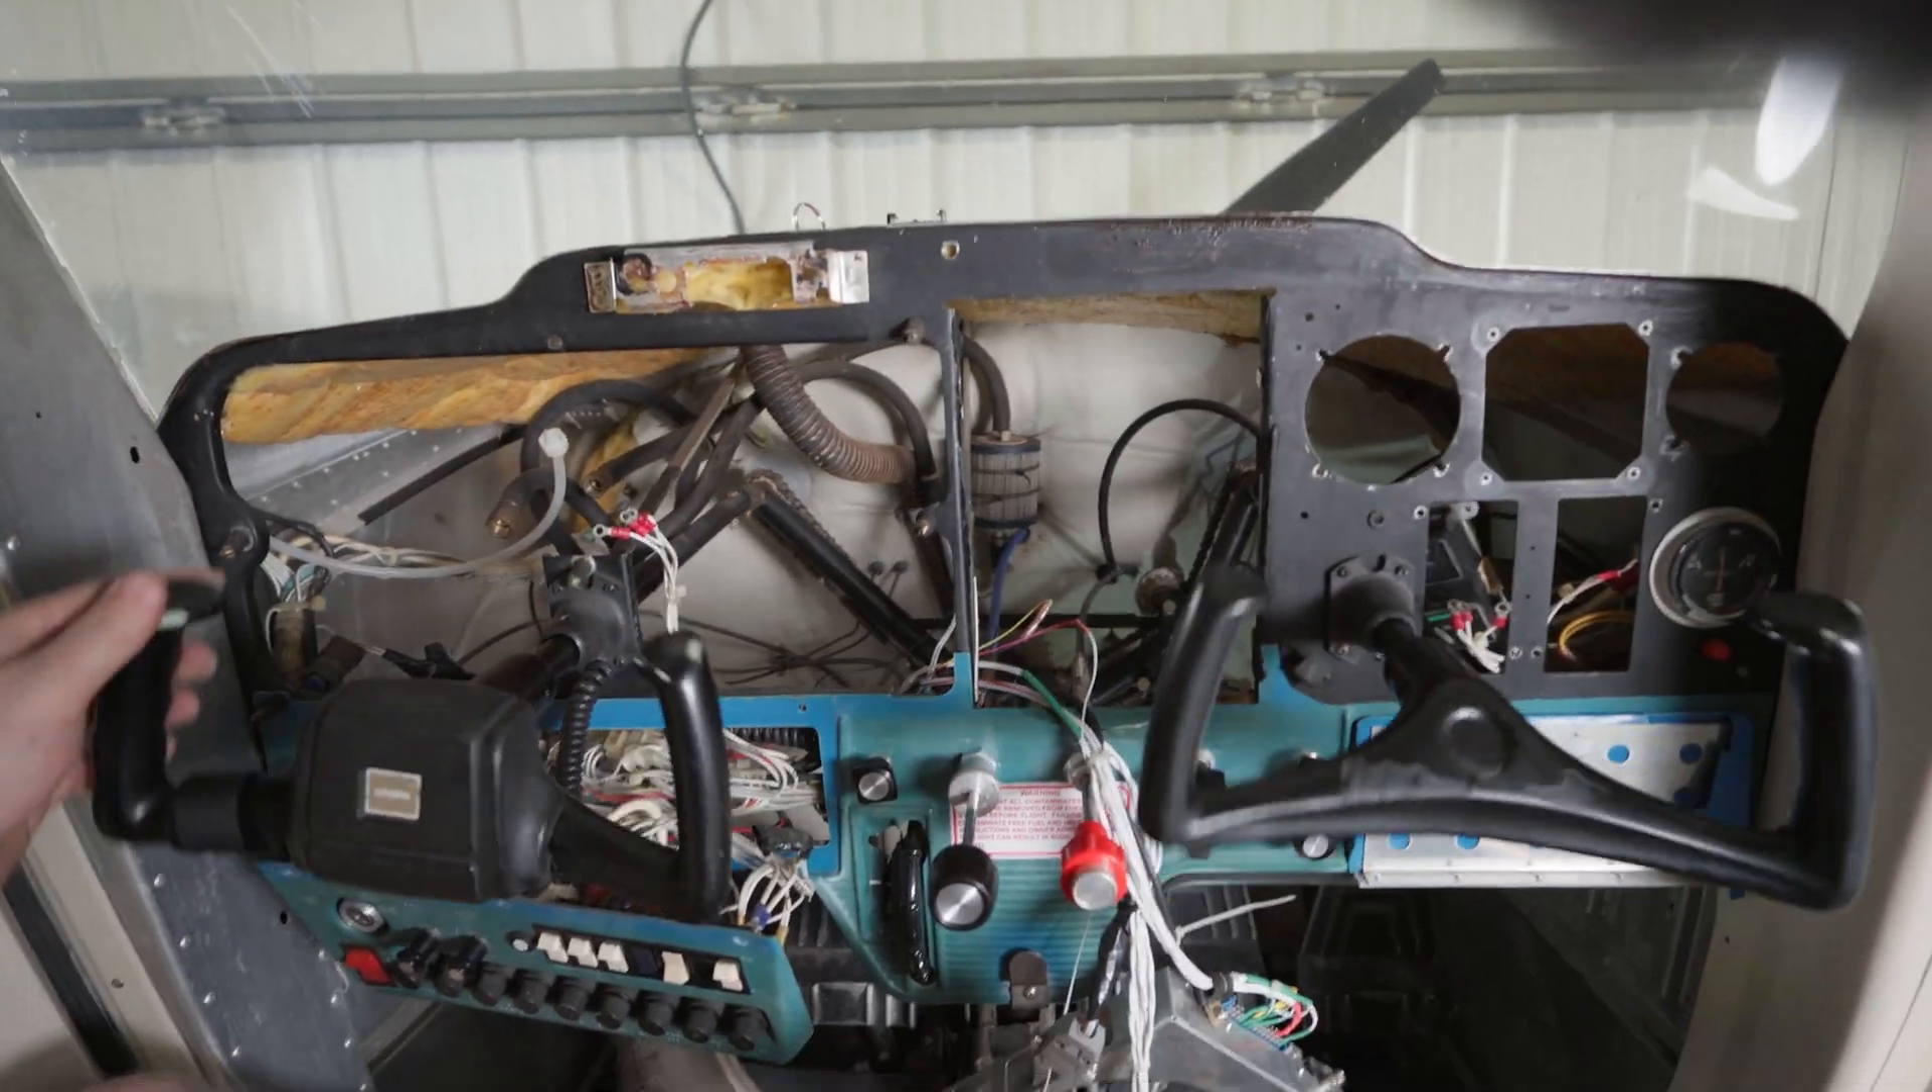At this stage, most of the equipment is removed, and things are starting to look good.